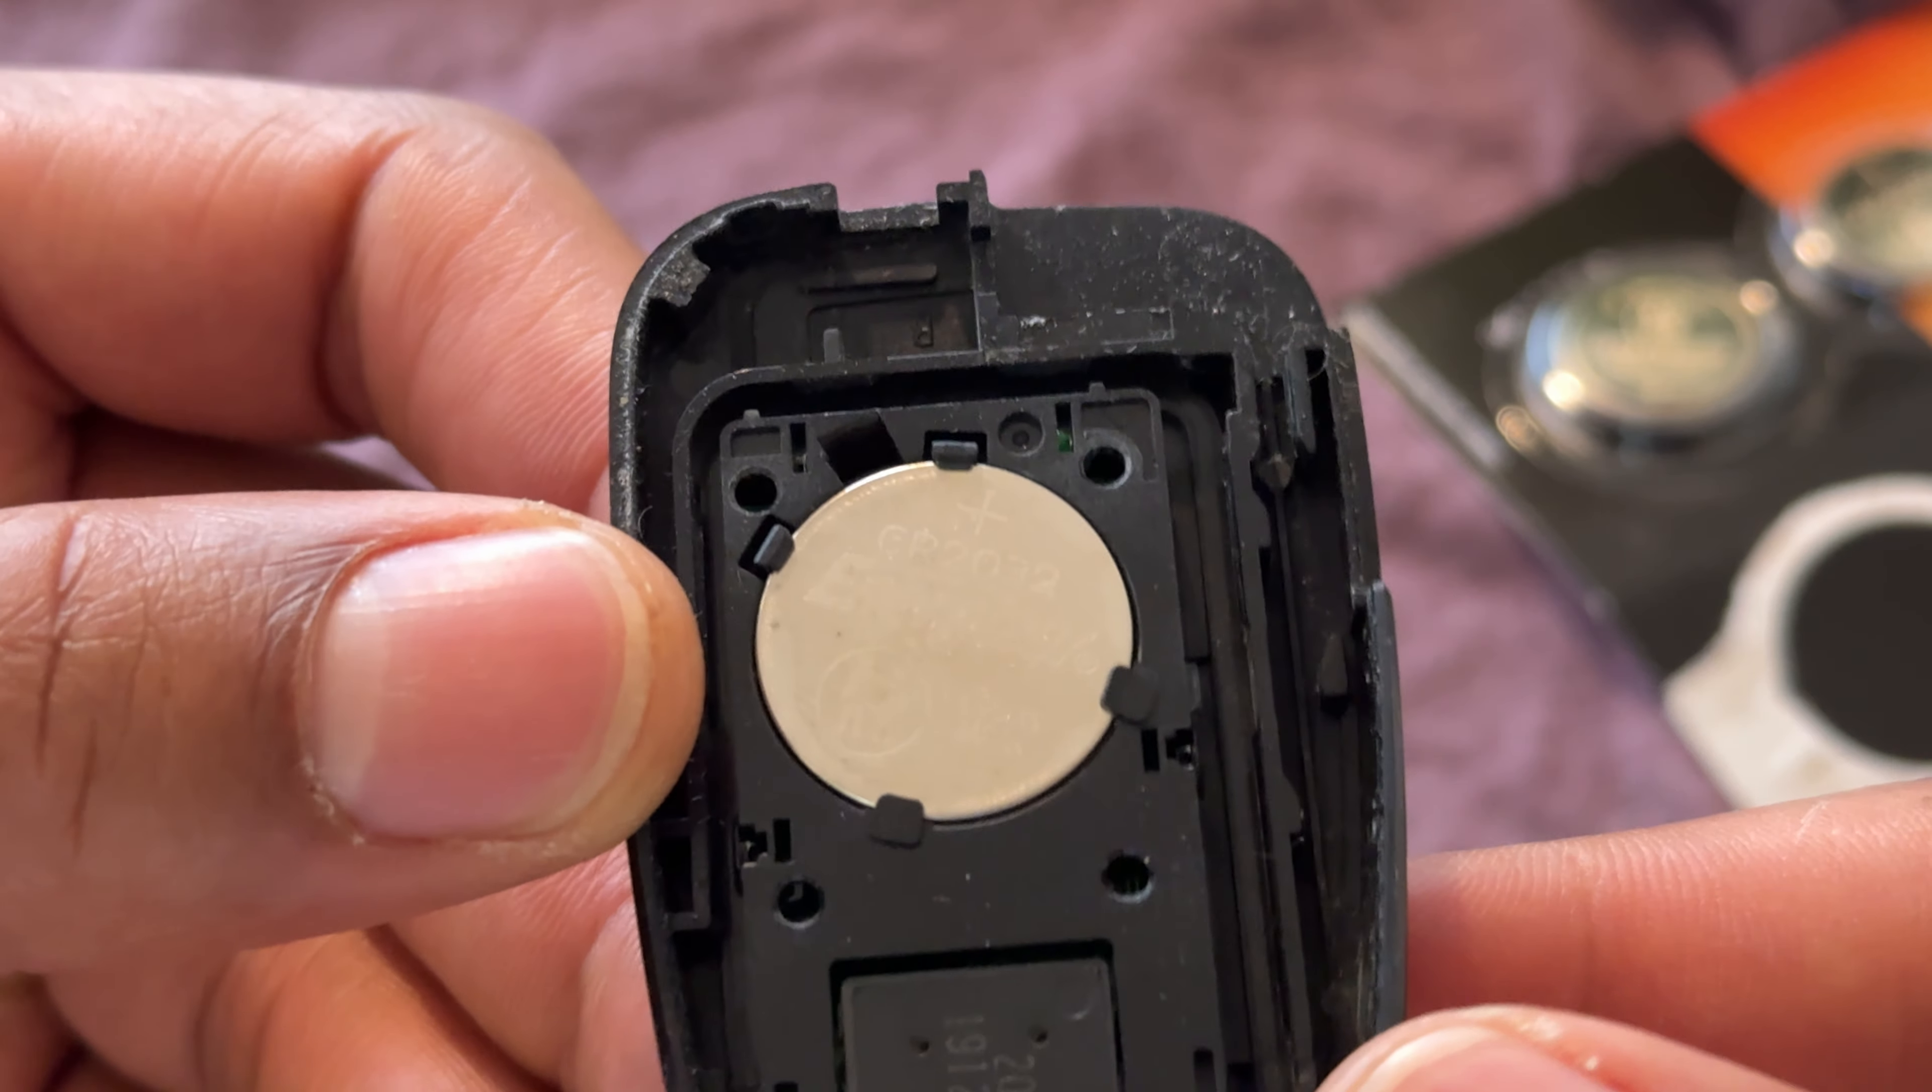So I have this open, and you can see the battery is exposed.